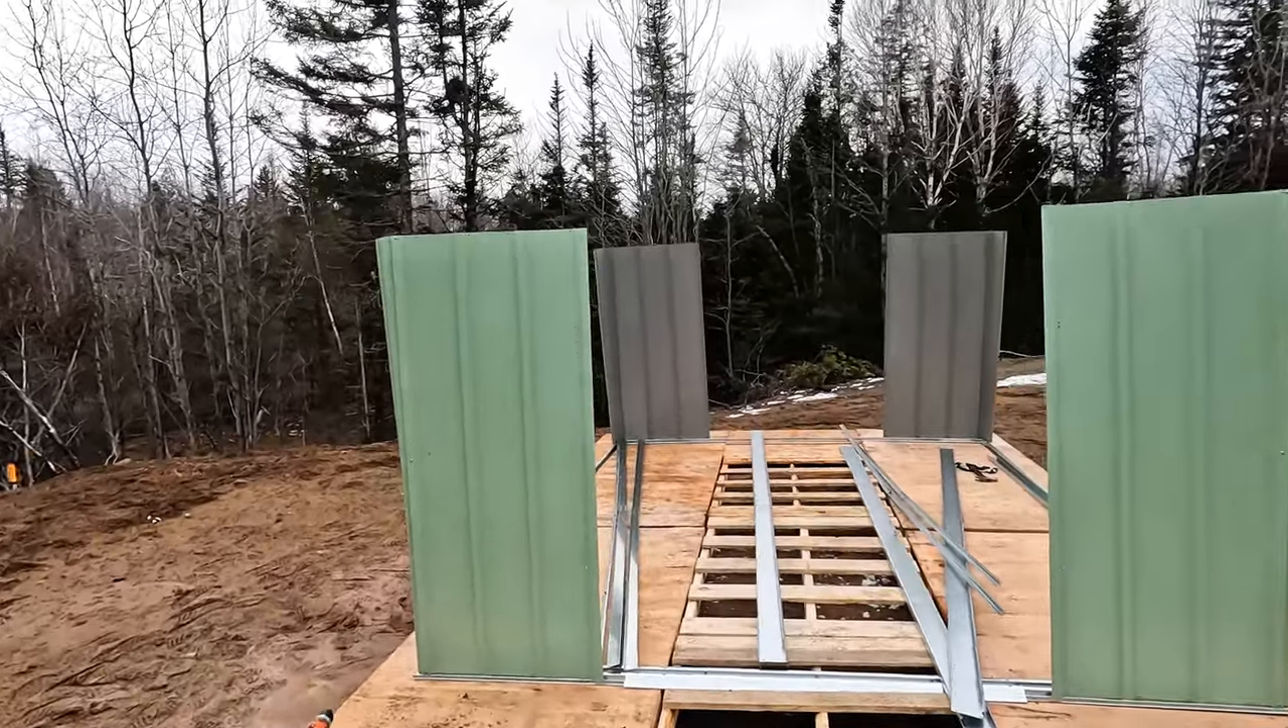We had to get all the little nitty gritty stuff done, all the frame pieces. And now the sides are going up.